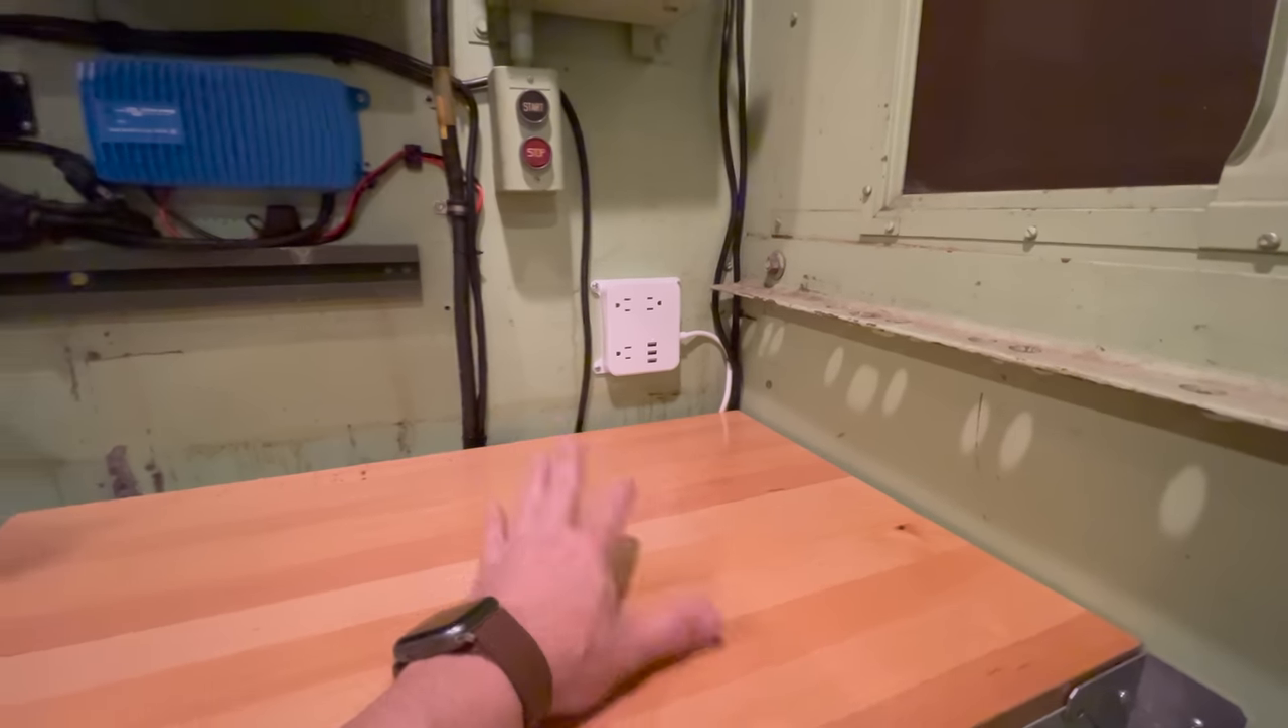Okay now I've got this outlet with these USBs mounted here.